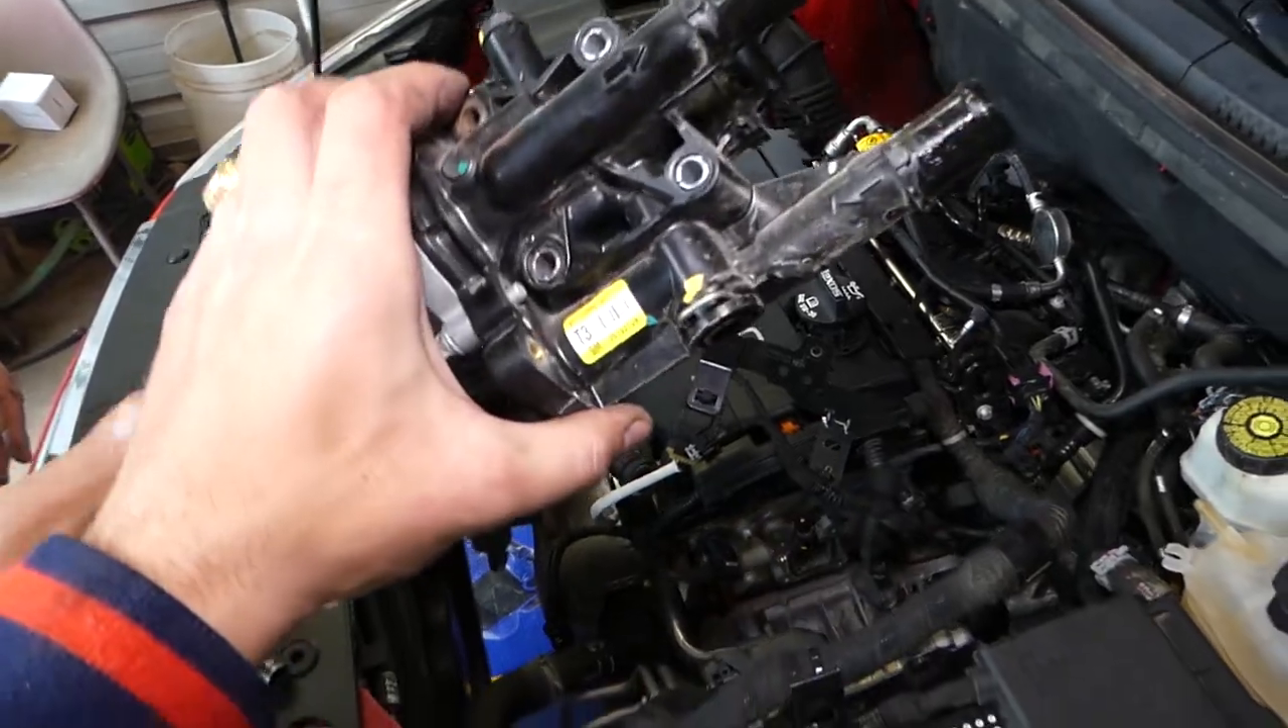Check out, guys, this is the whole thermostat housing assembly out of the car.